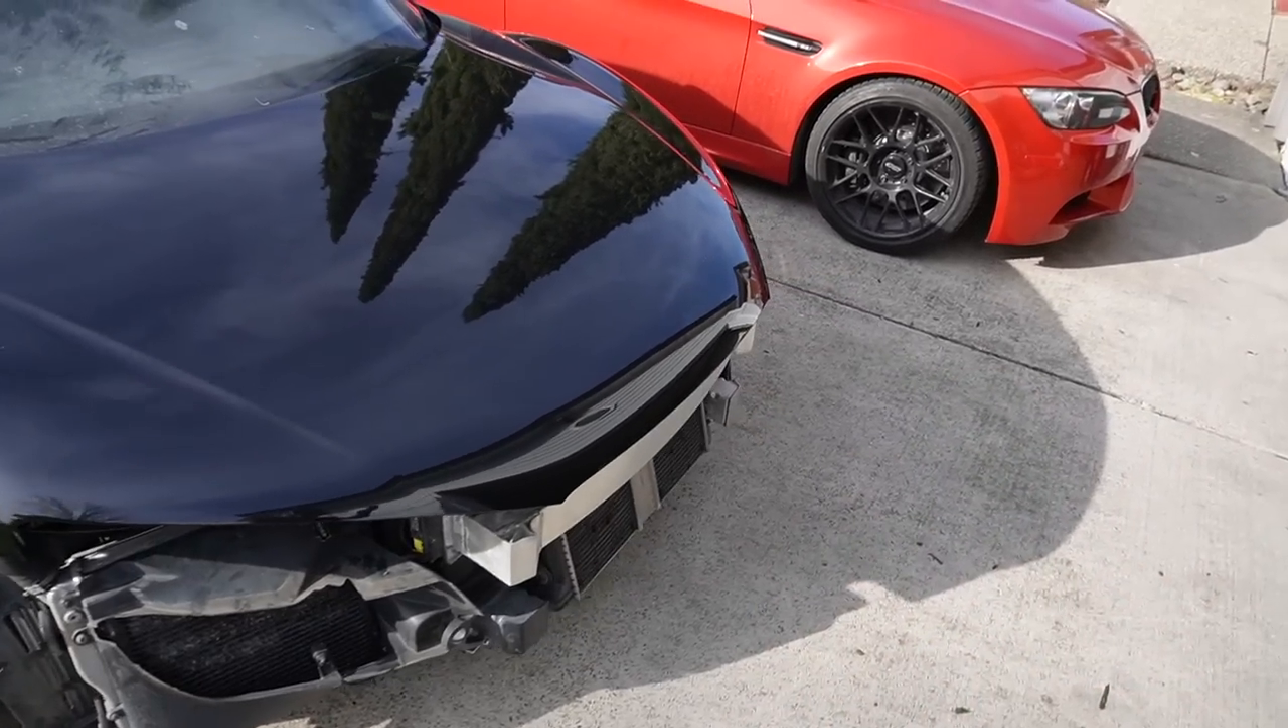So the last thing we'll have to do is just get on that front bumper.